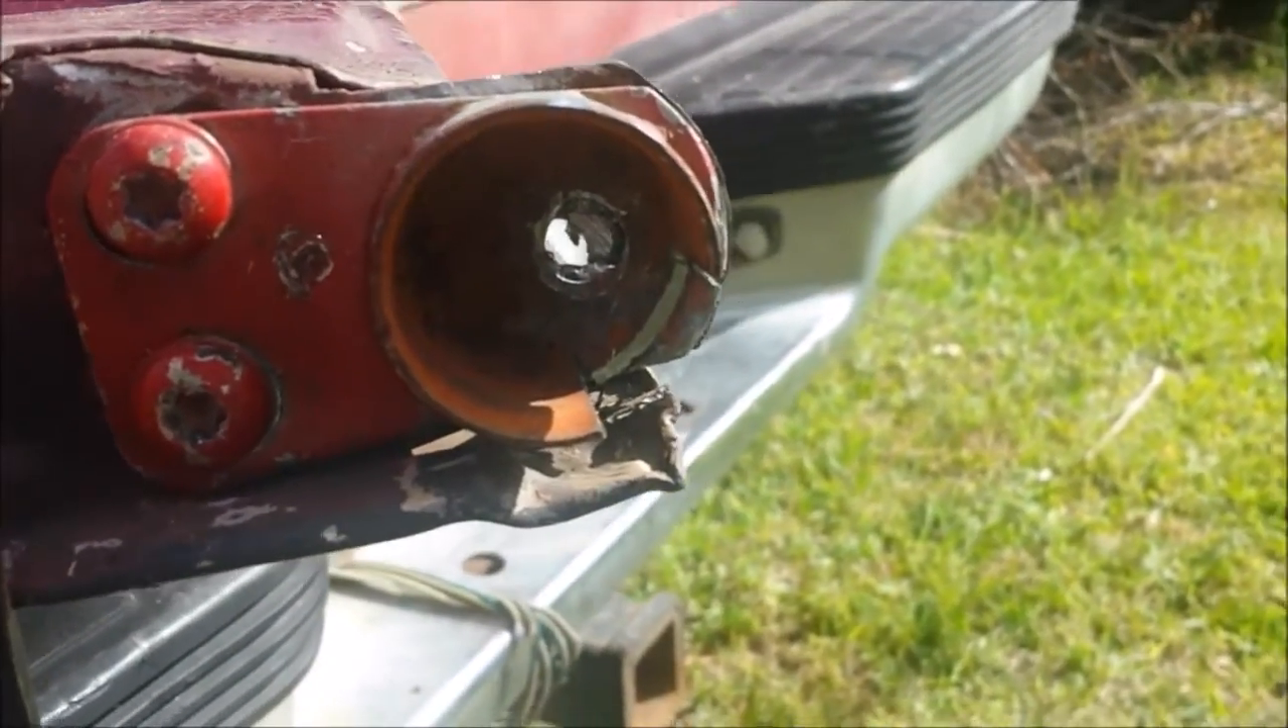I got to redrill that hole out. I don't have a bolt to go in there yet.